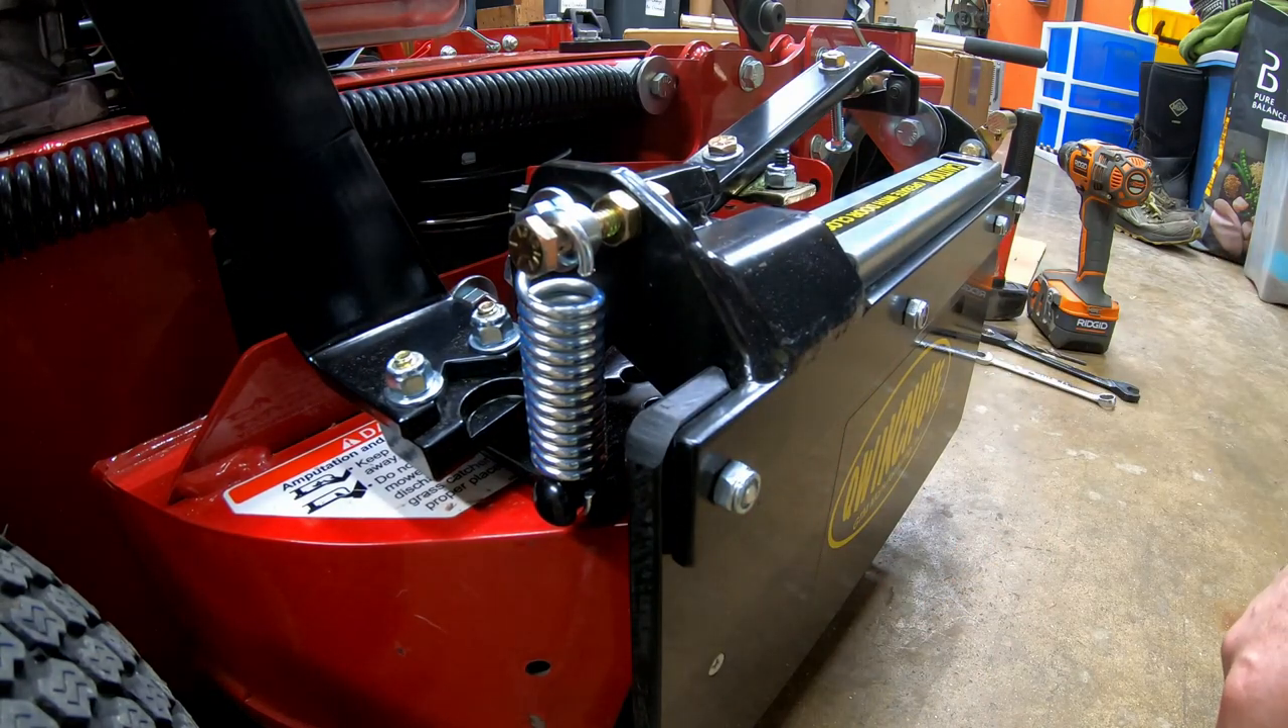Okay, so now the spring is on.